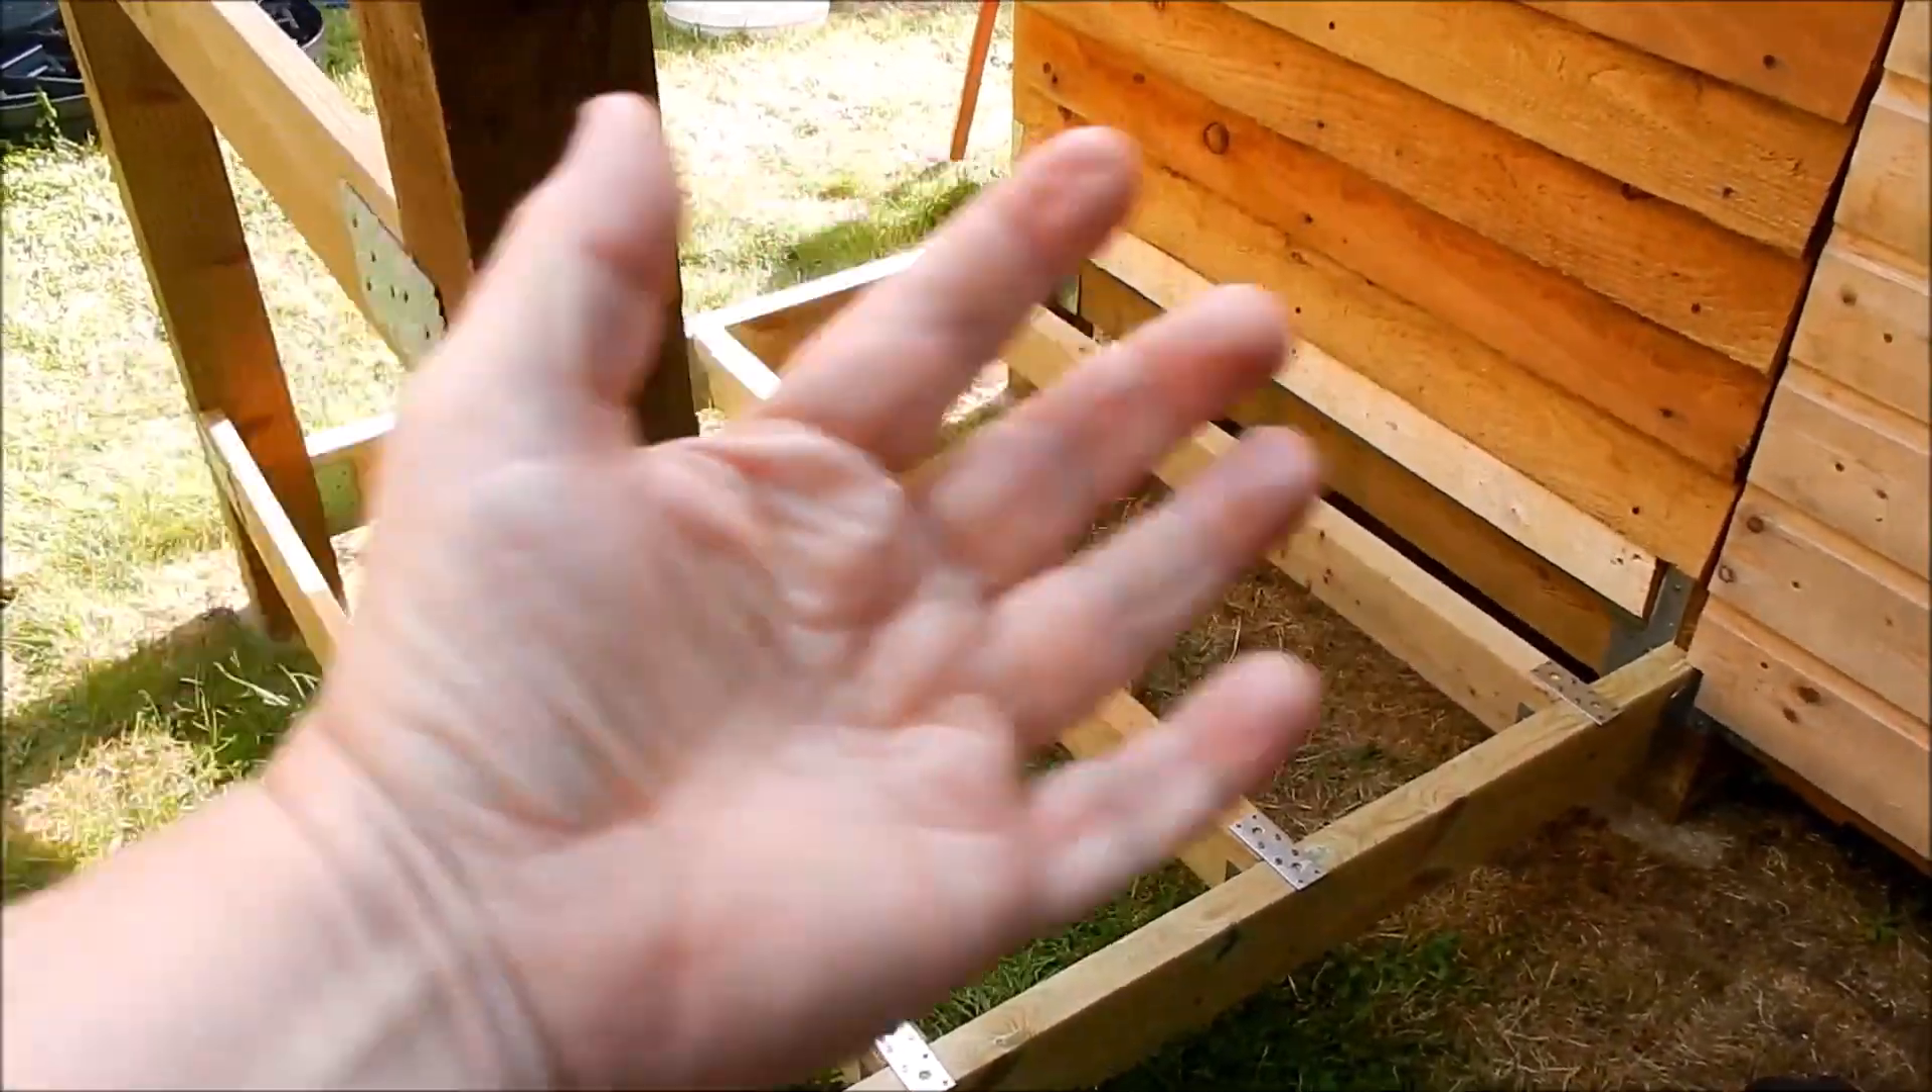And that's it the floor unit is done bar the floor boards of course and I've put the panels back on to the side of the shed so it's all intact.